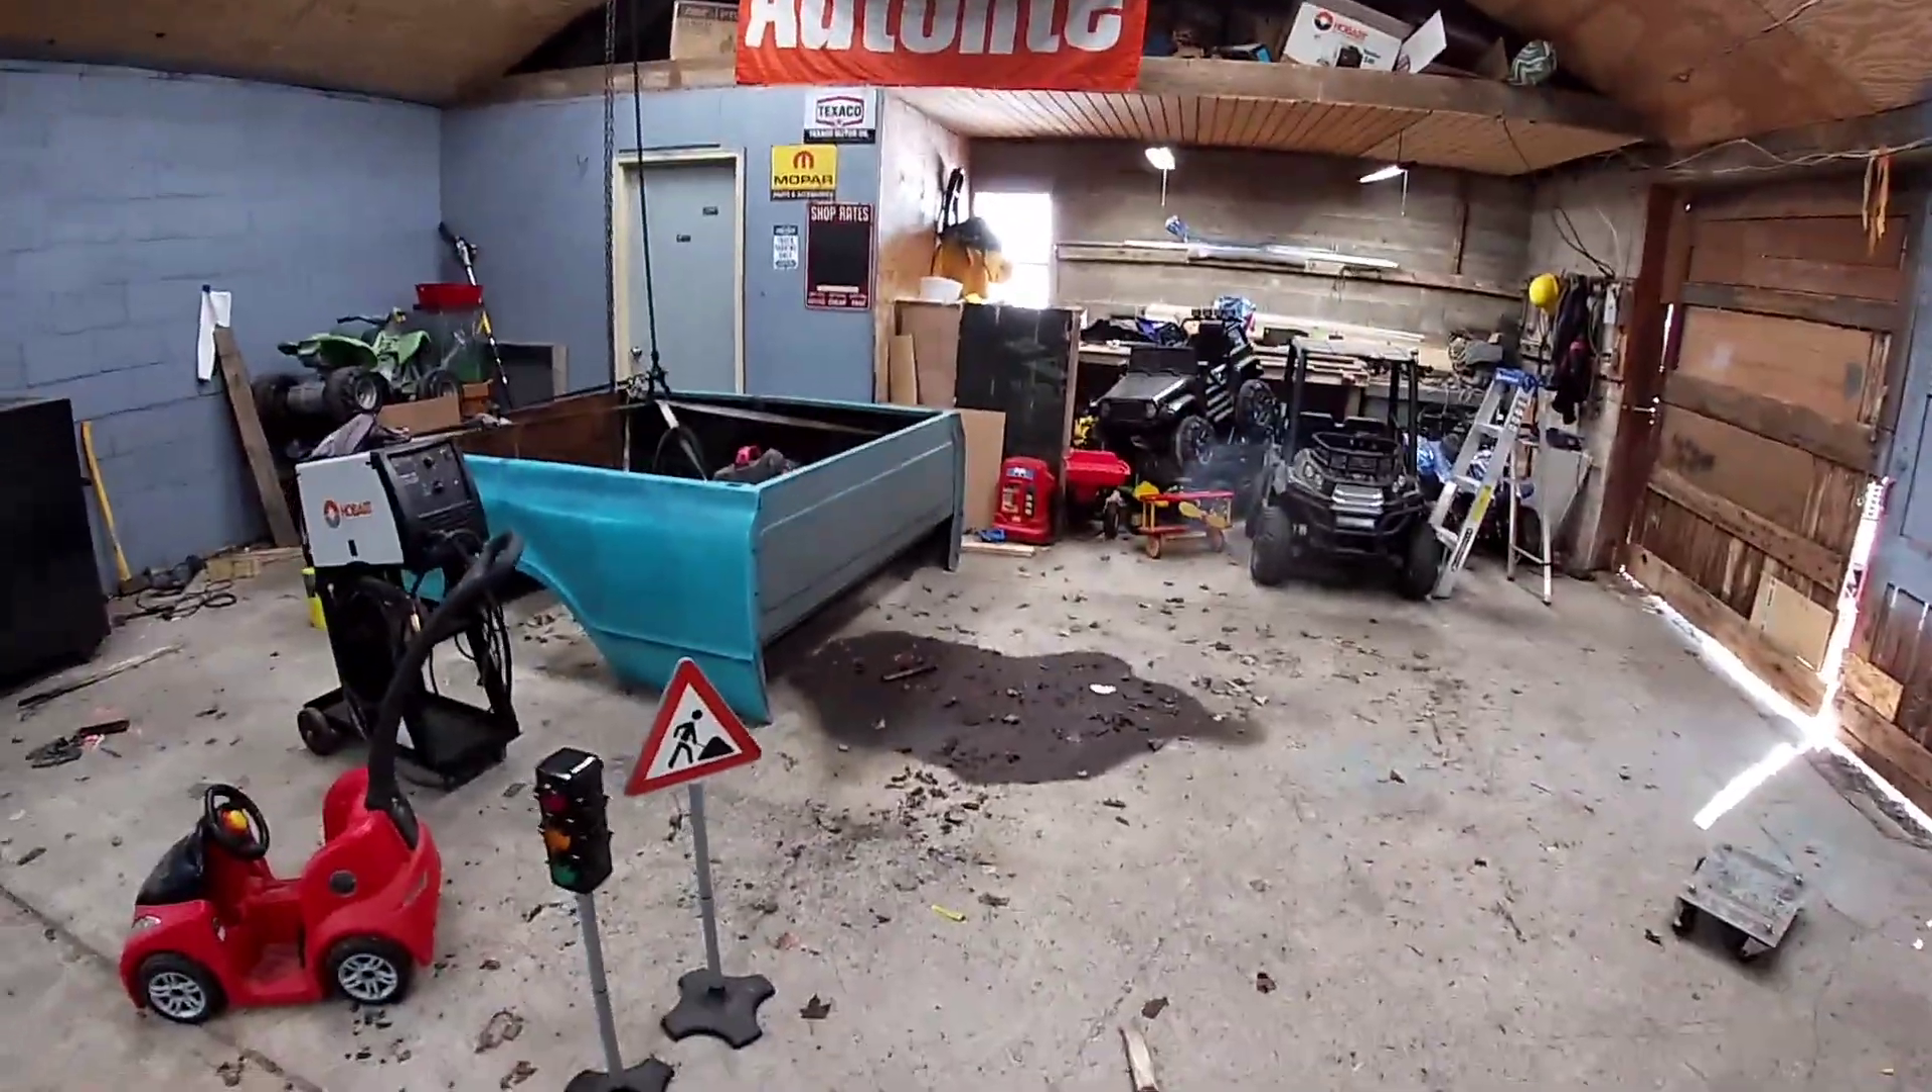We got the bed off, just chilling over there.